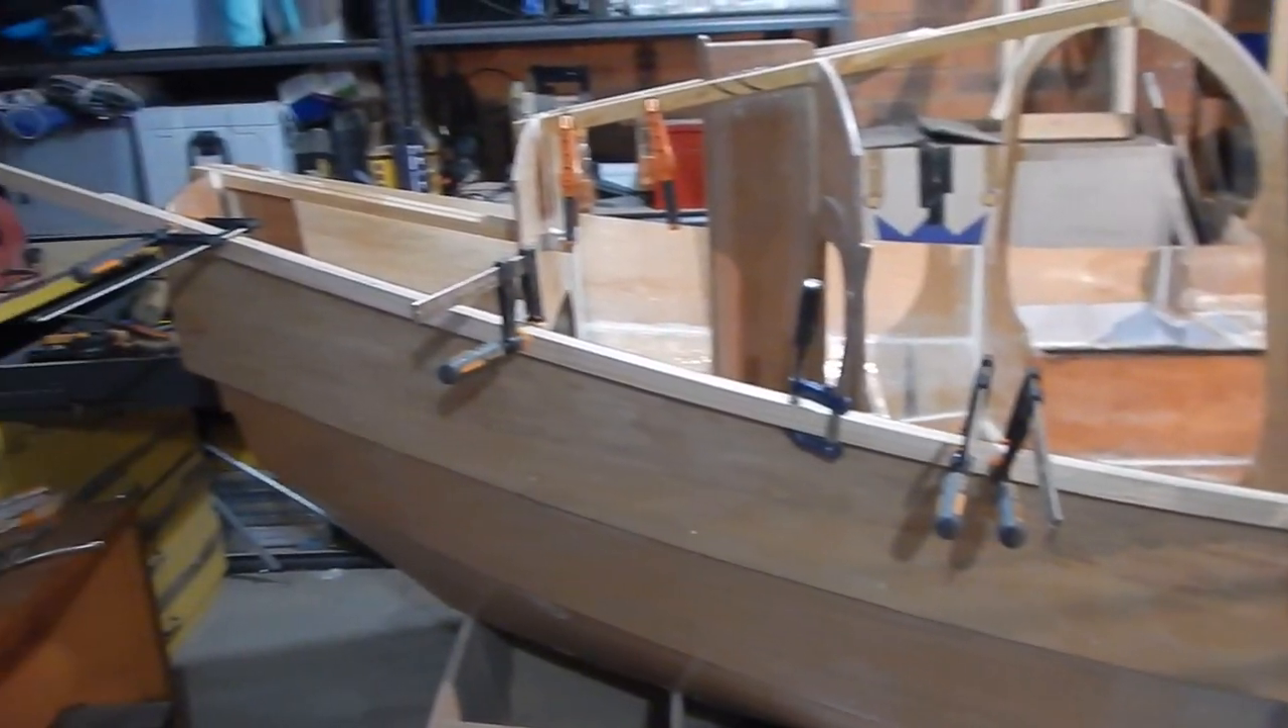So here is a port side gunnel. Dry fit with clamps.